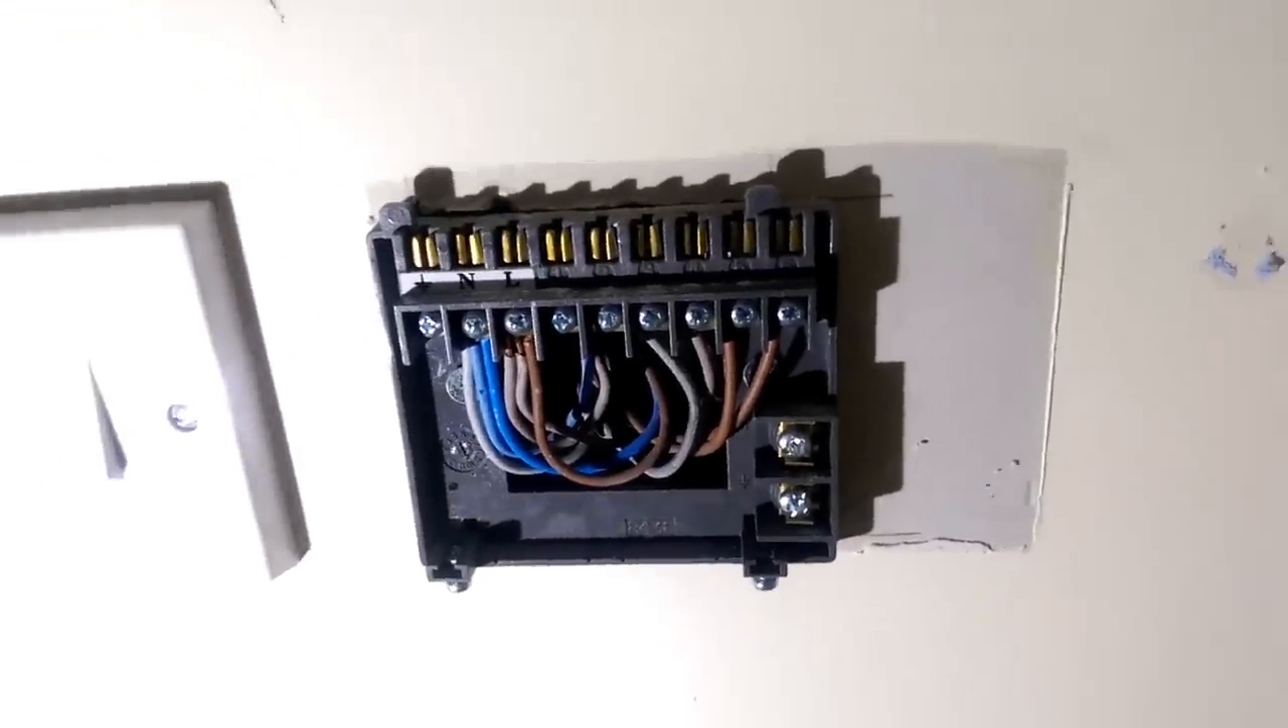And now you can see we've exposed the main wiring.